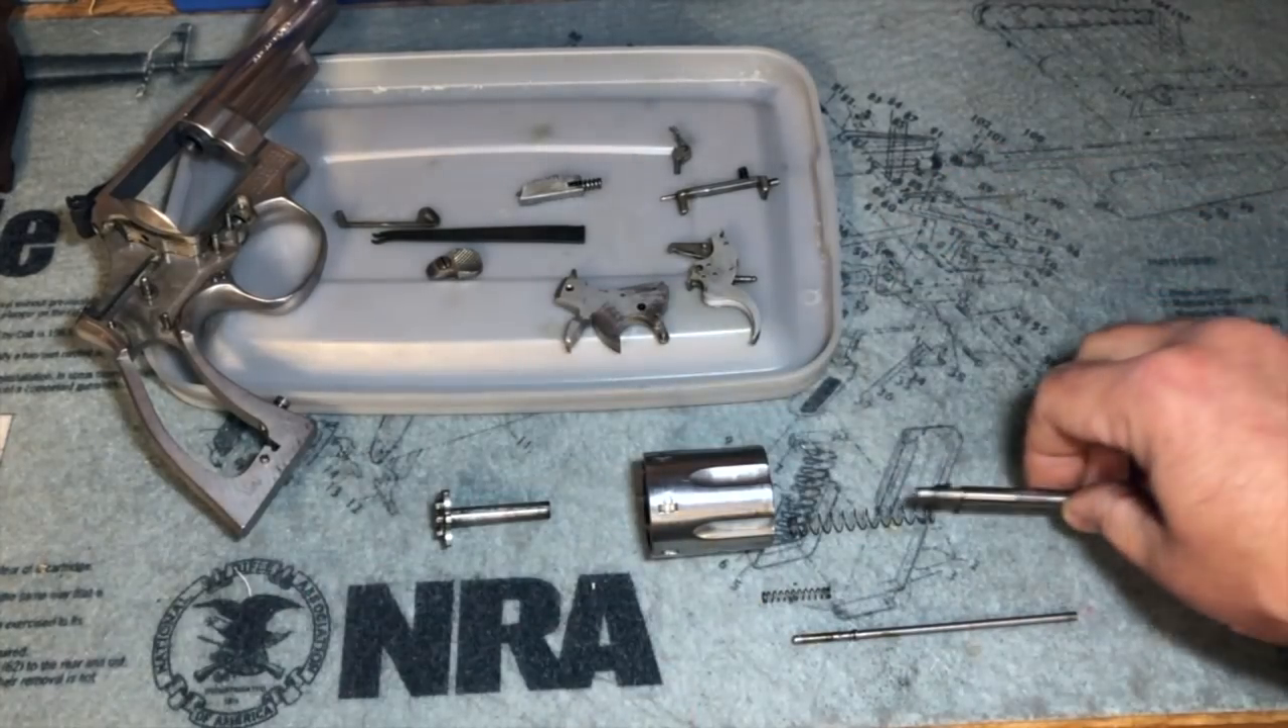And I've succeeded in disassembling the cylinder.